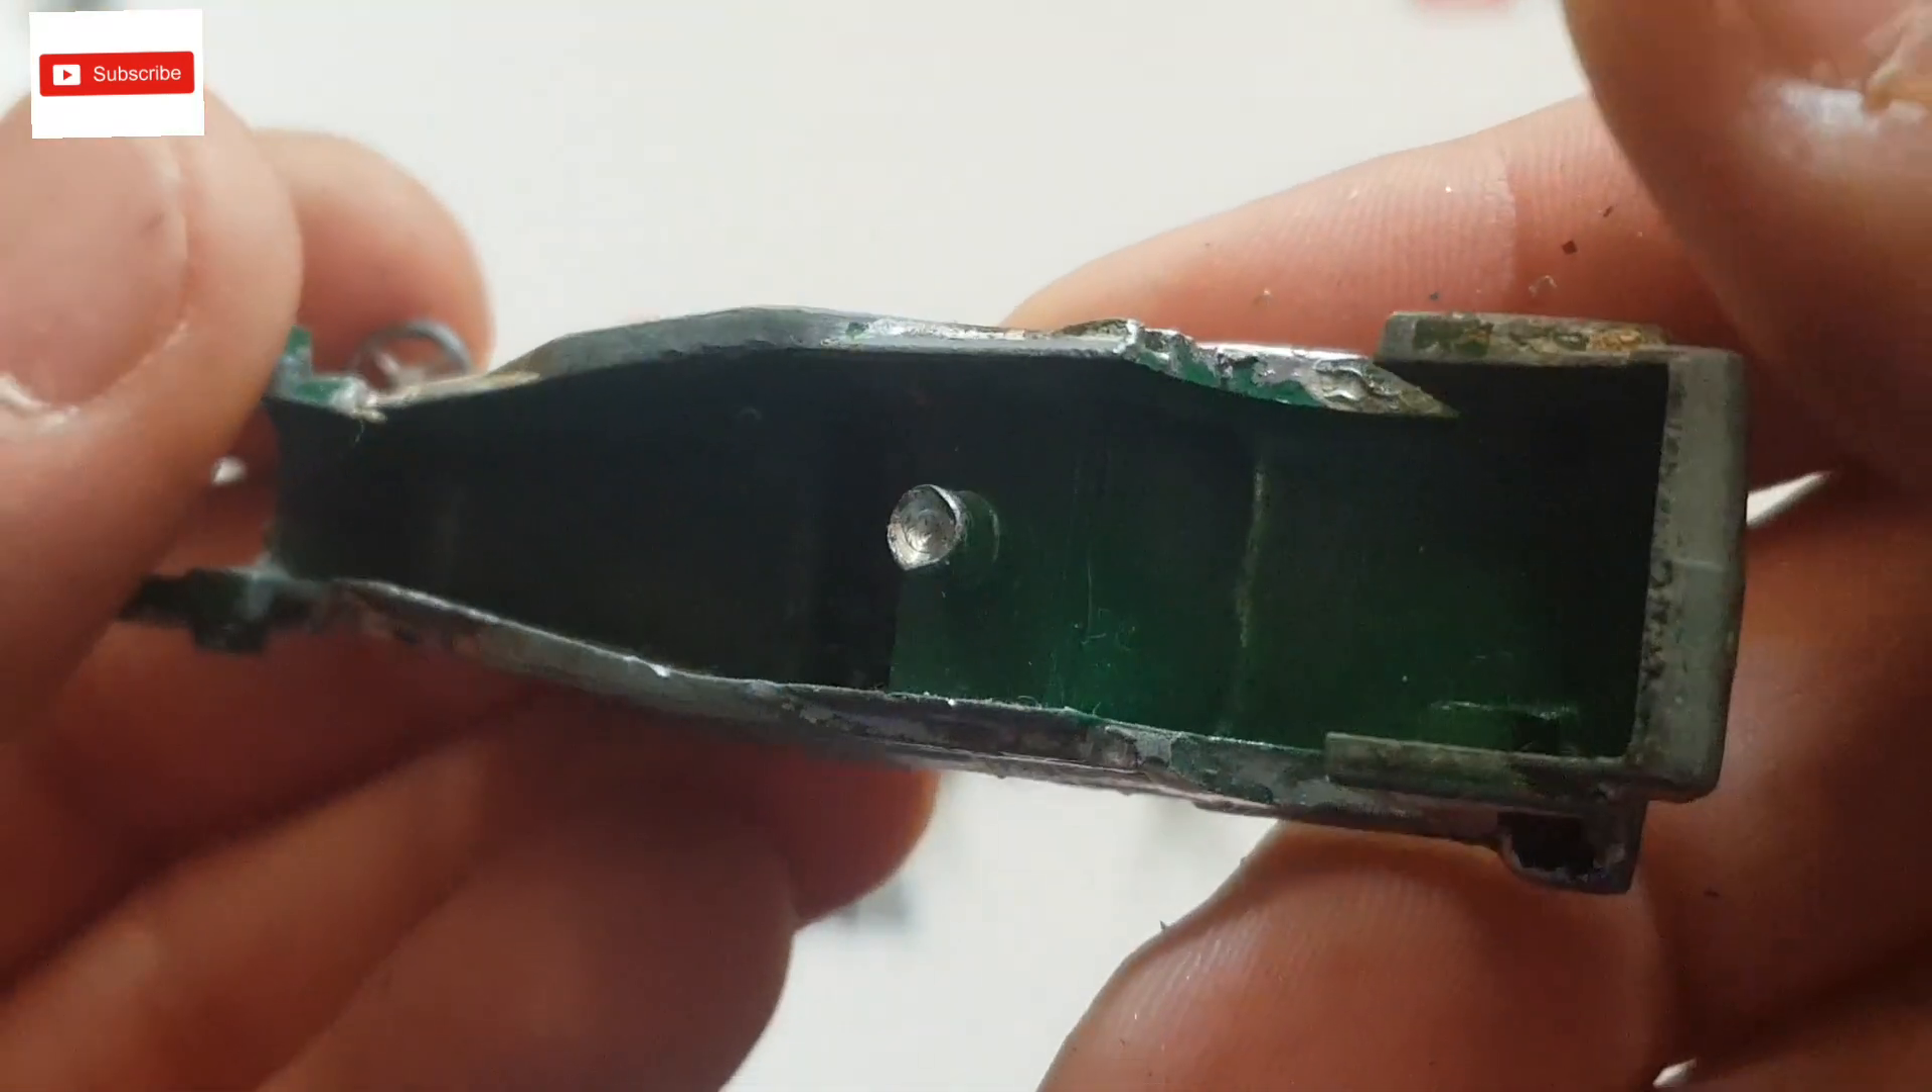There are no more parts on this car.